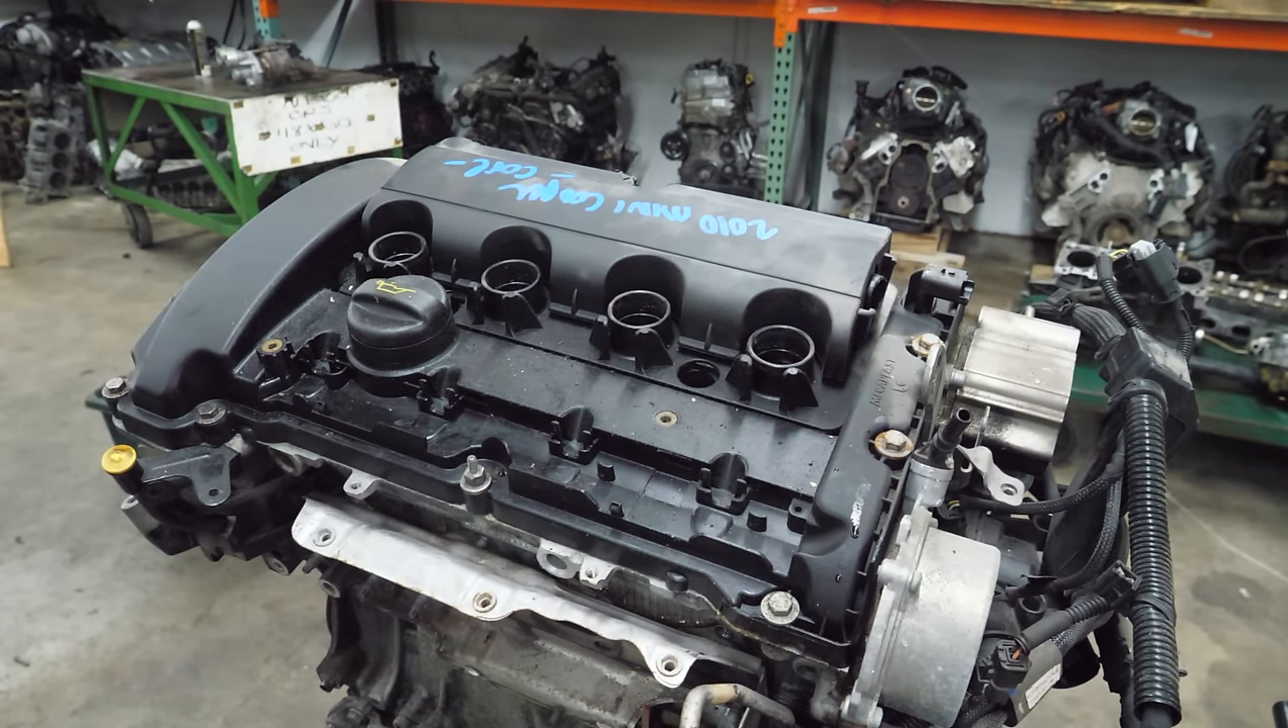Alright, now we are just about ready to pull the valve cover.